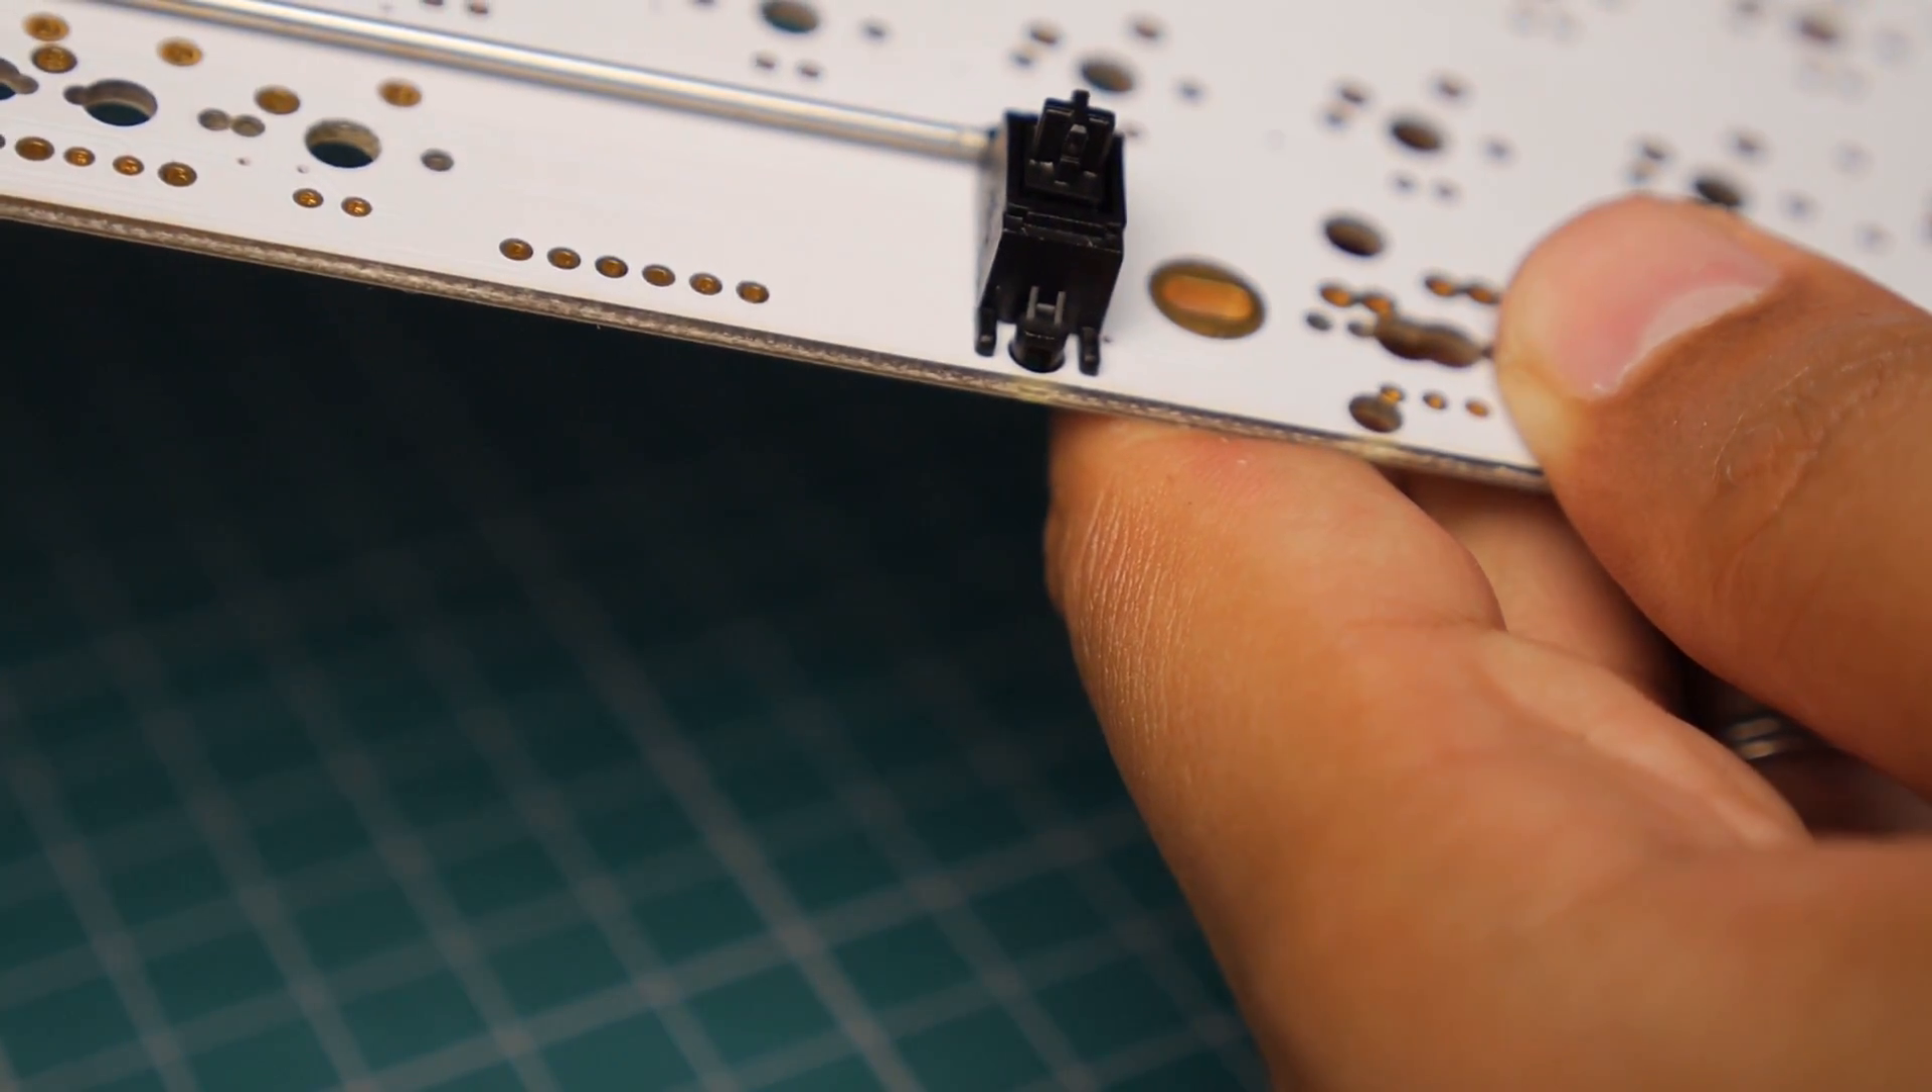And then that's the space bar stabilizer on there.